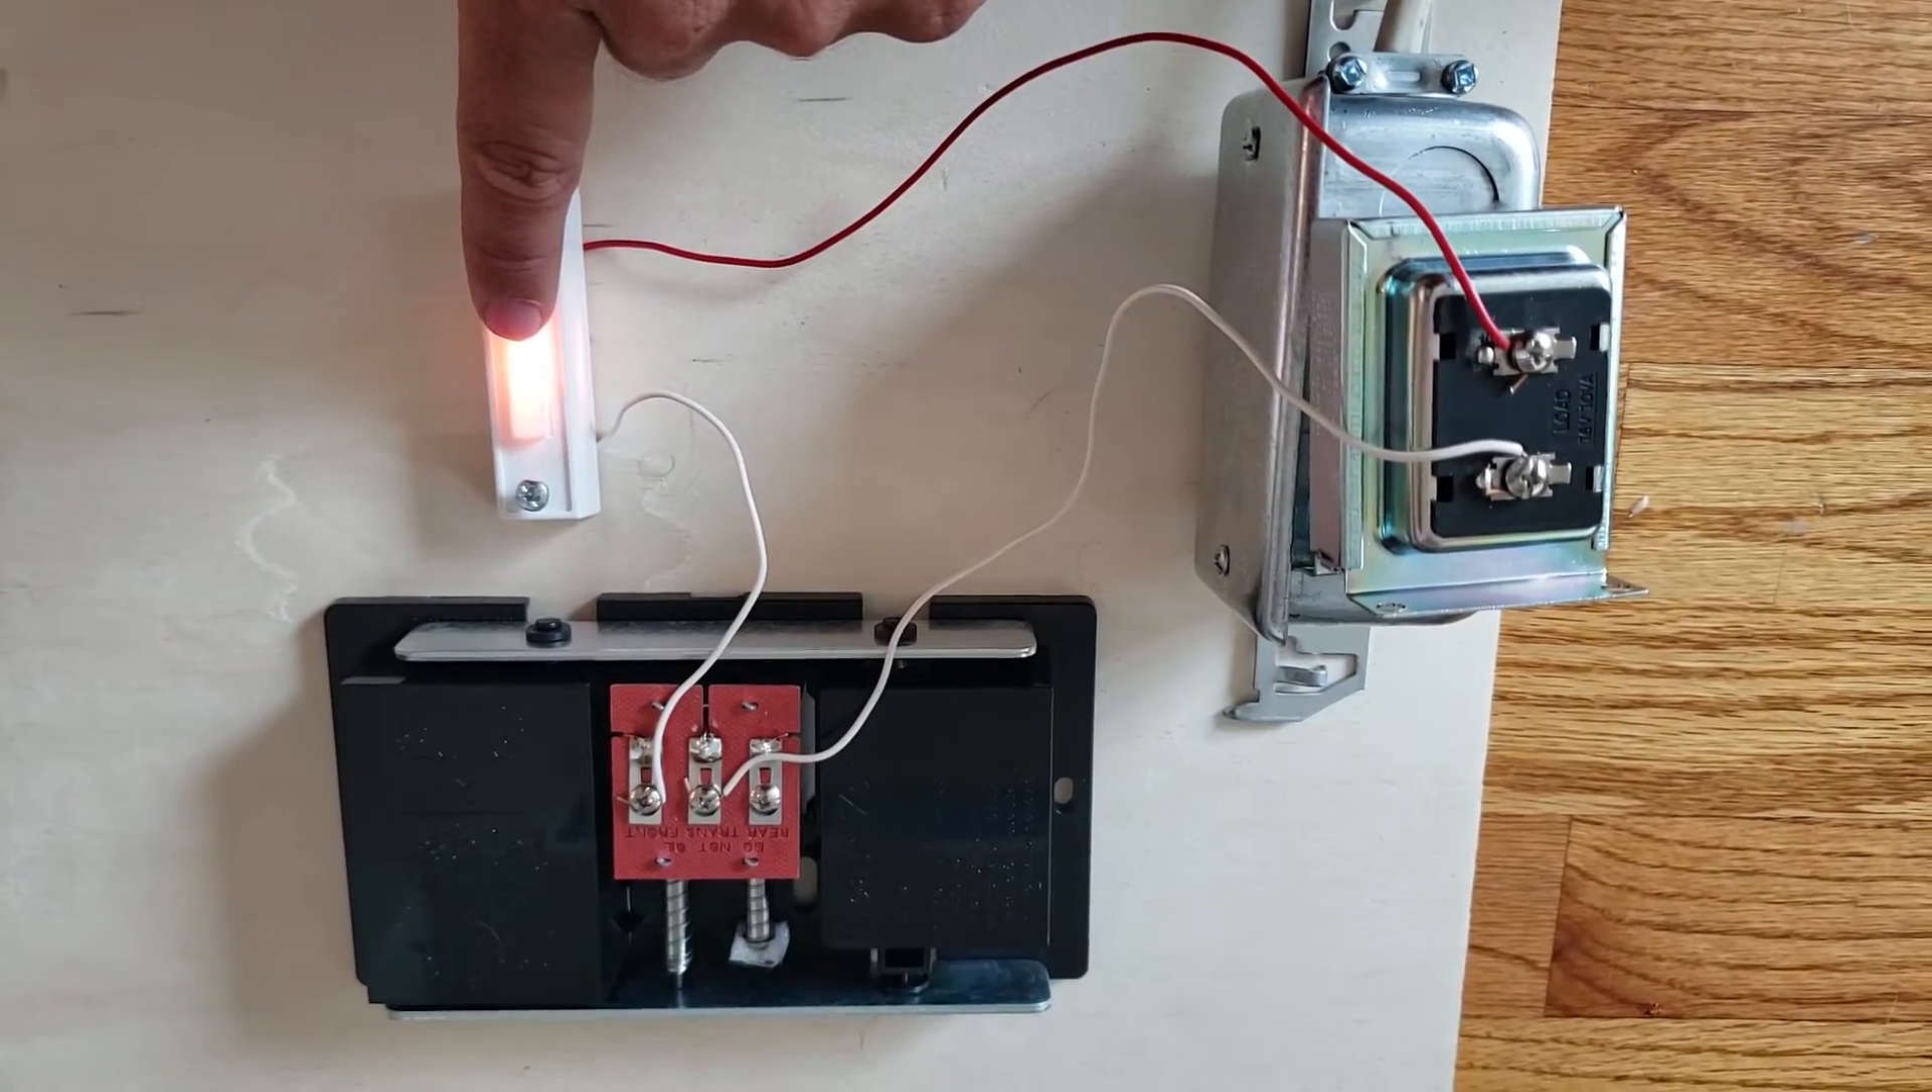We've got one side wired here to the doorbell and then the other side of the doorbell wired back to the transformer.